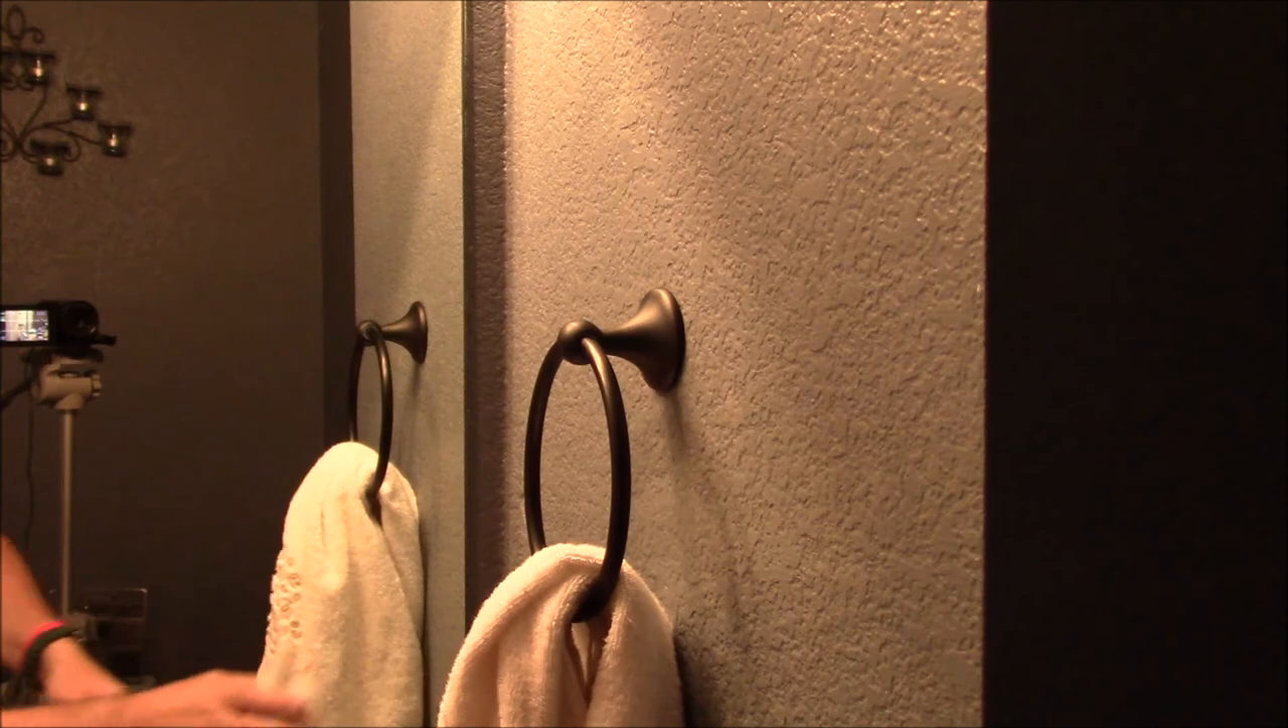I'm done with the mounting of the ring.